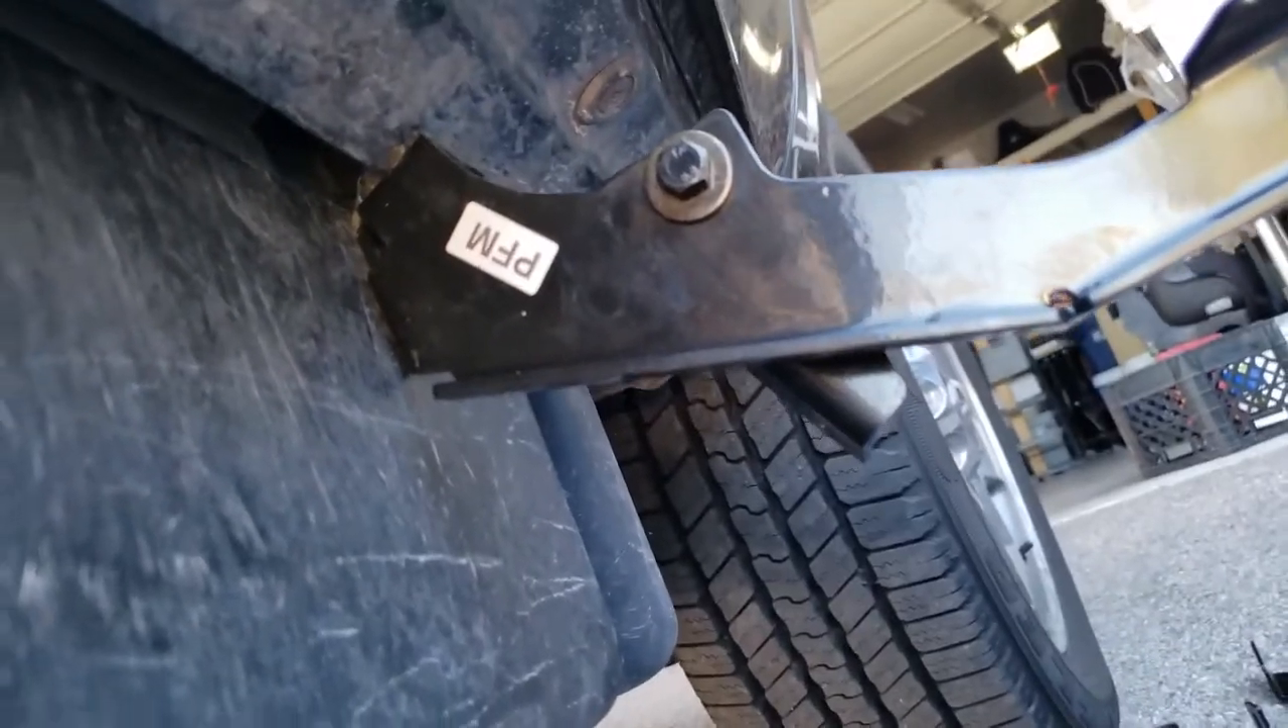So I got the passenger front mount on.